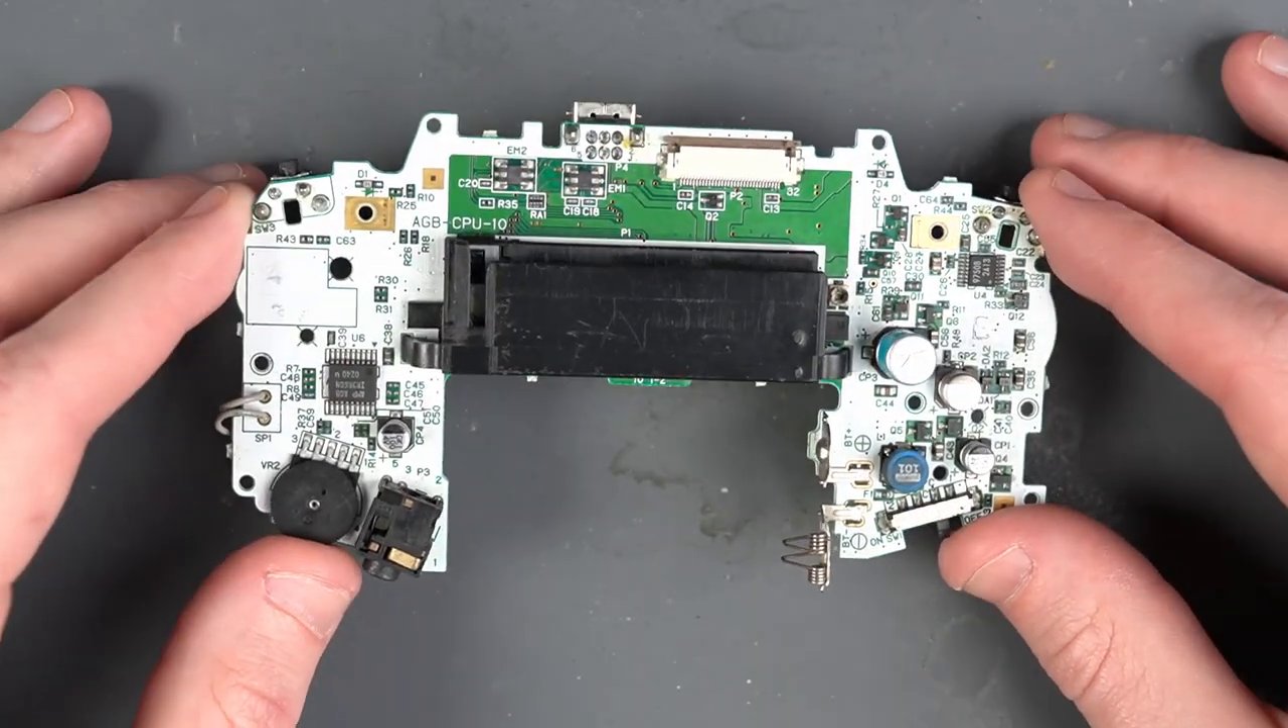All right we took the board out of the case.